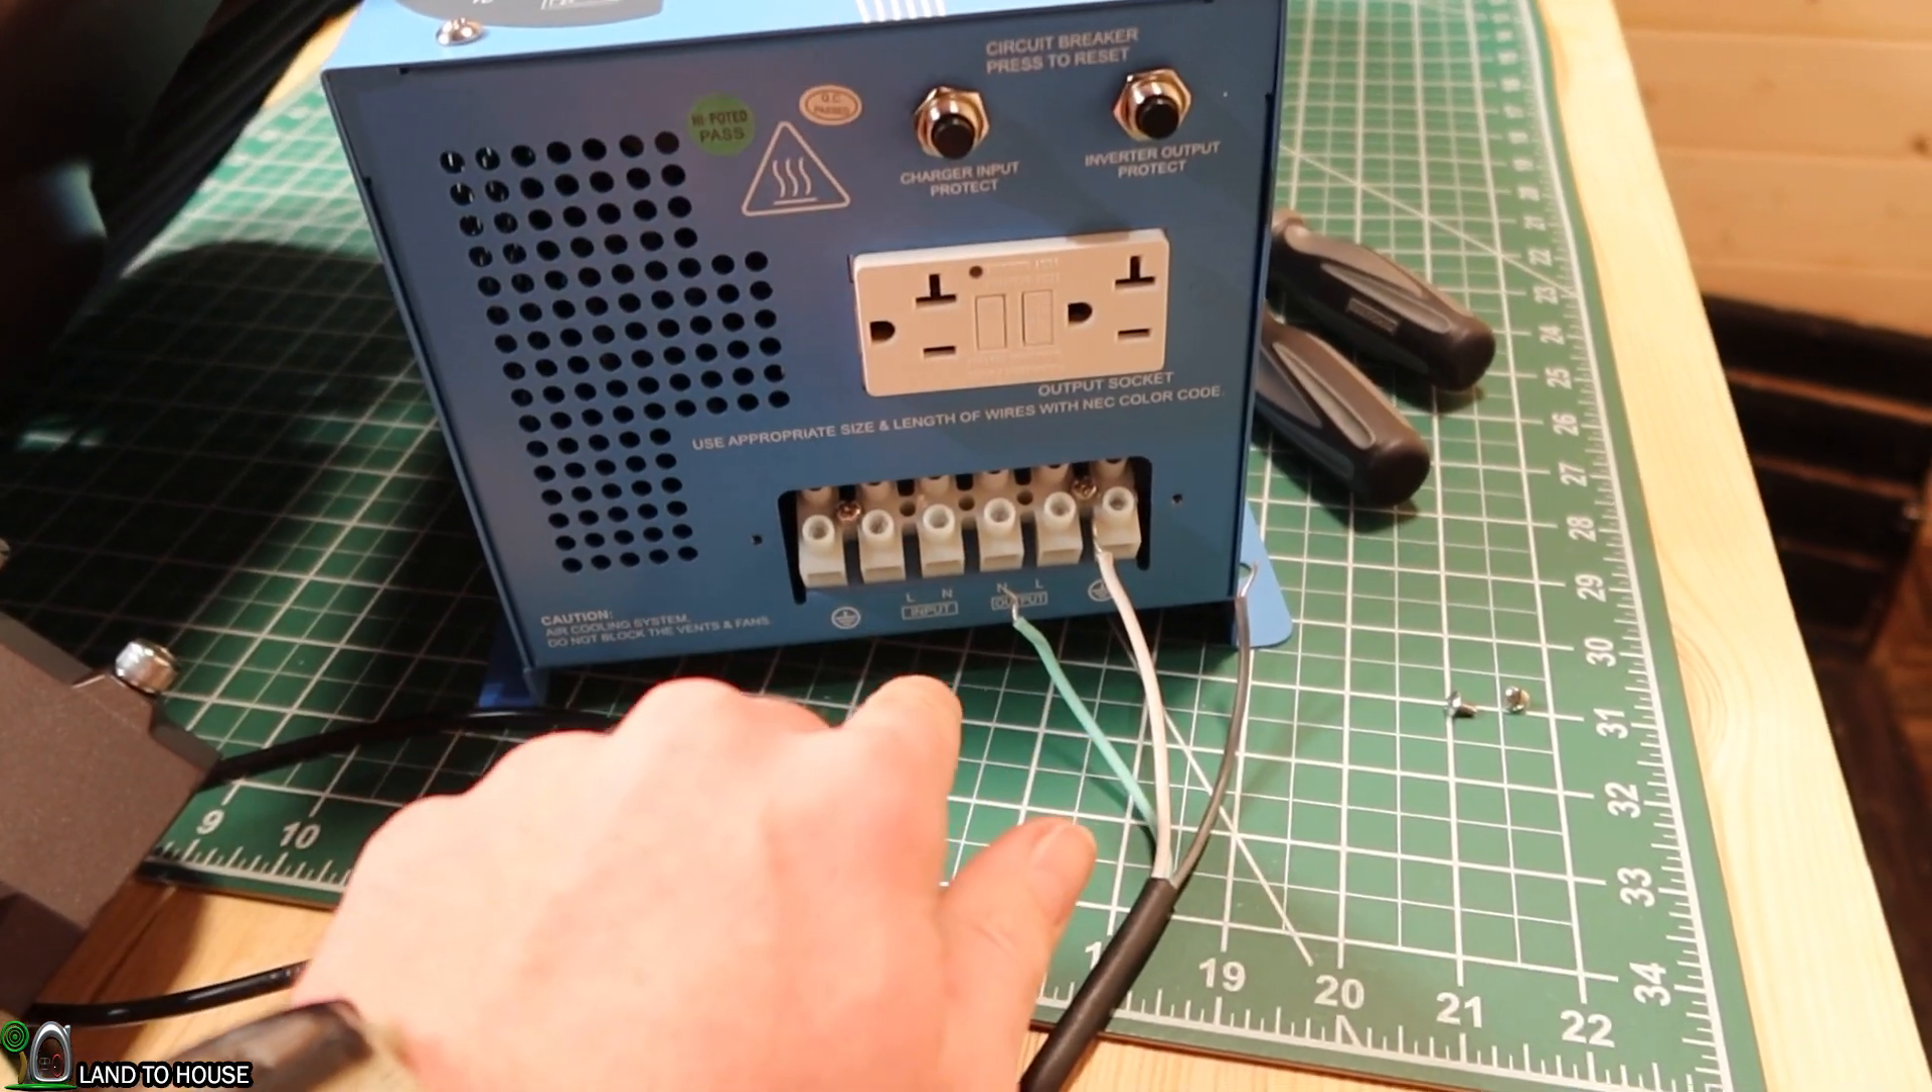Now that we've tested out the outlet and found it to work just fine, I have removed the cover here on the direct wire.